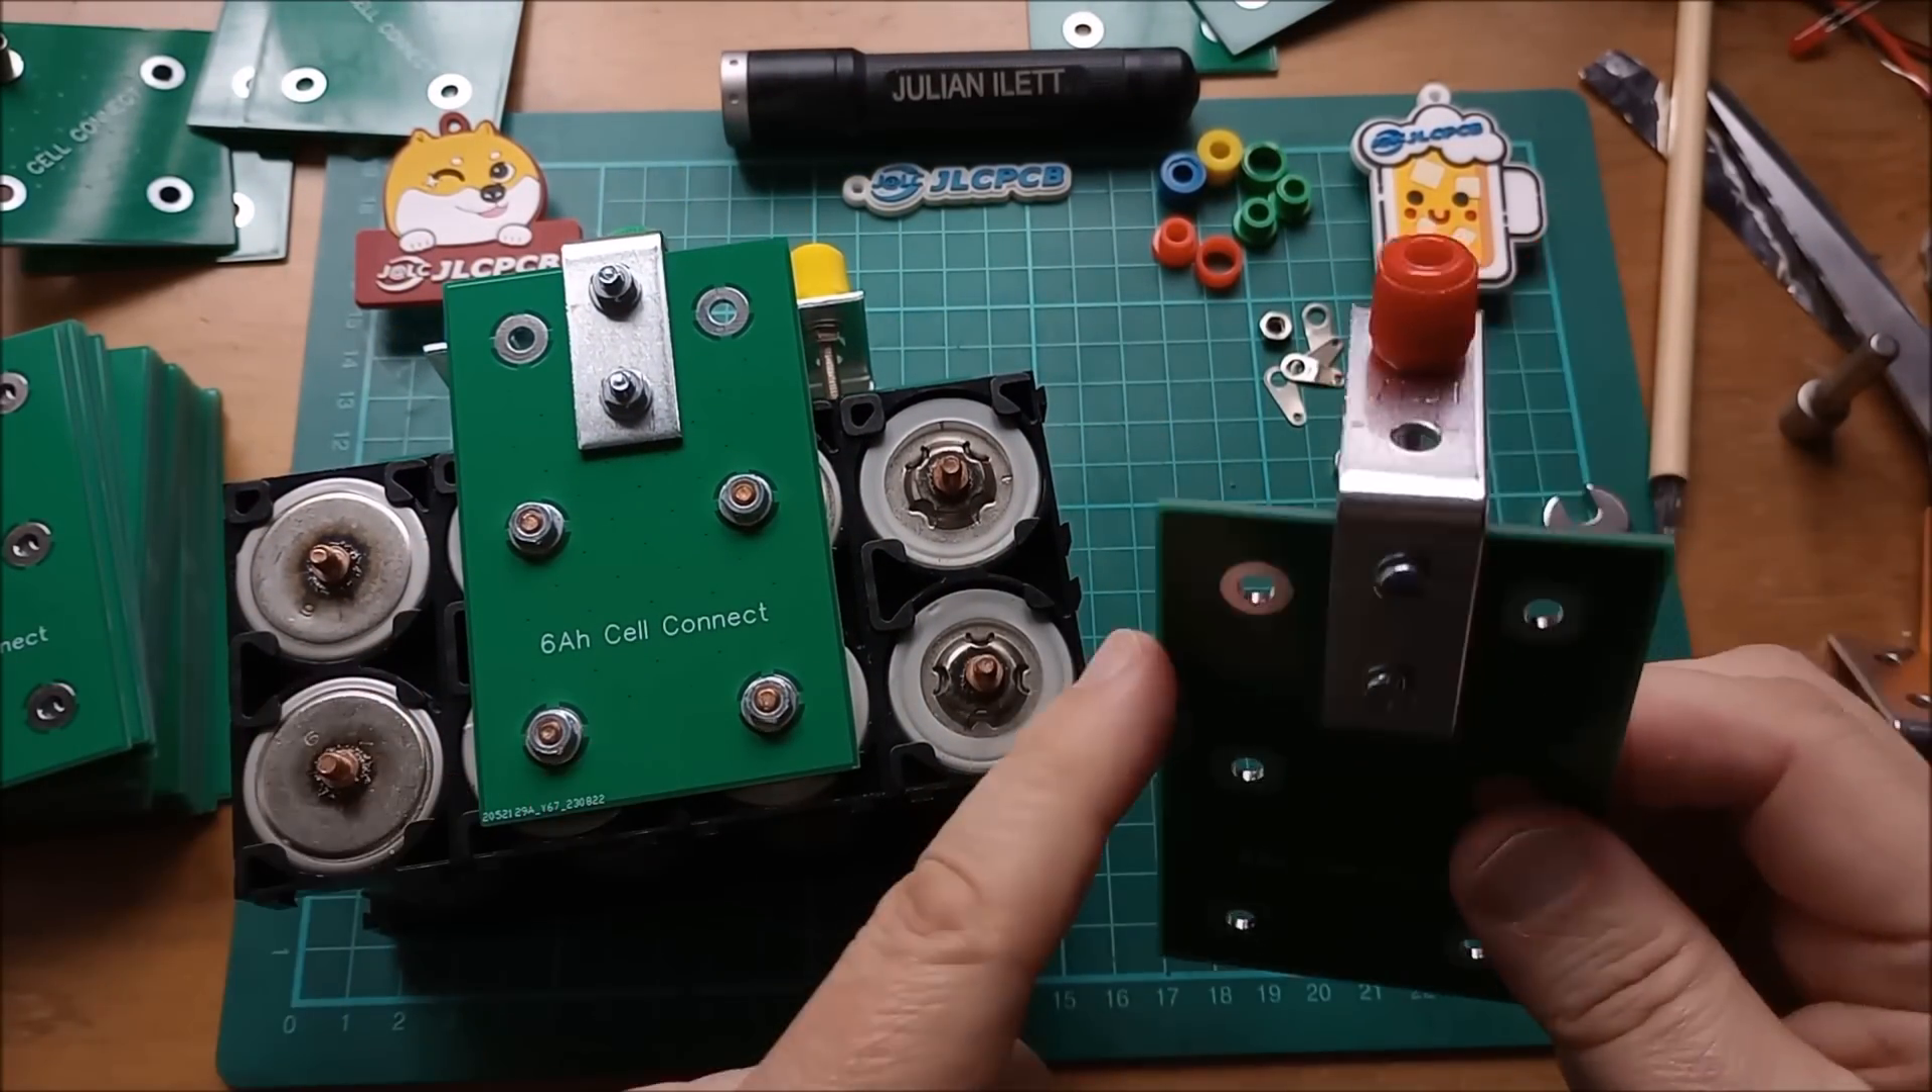That's the uh yellow green and blue done now i need to put on the most positive connection which is red.